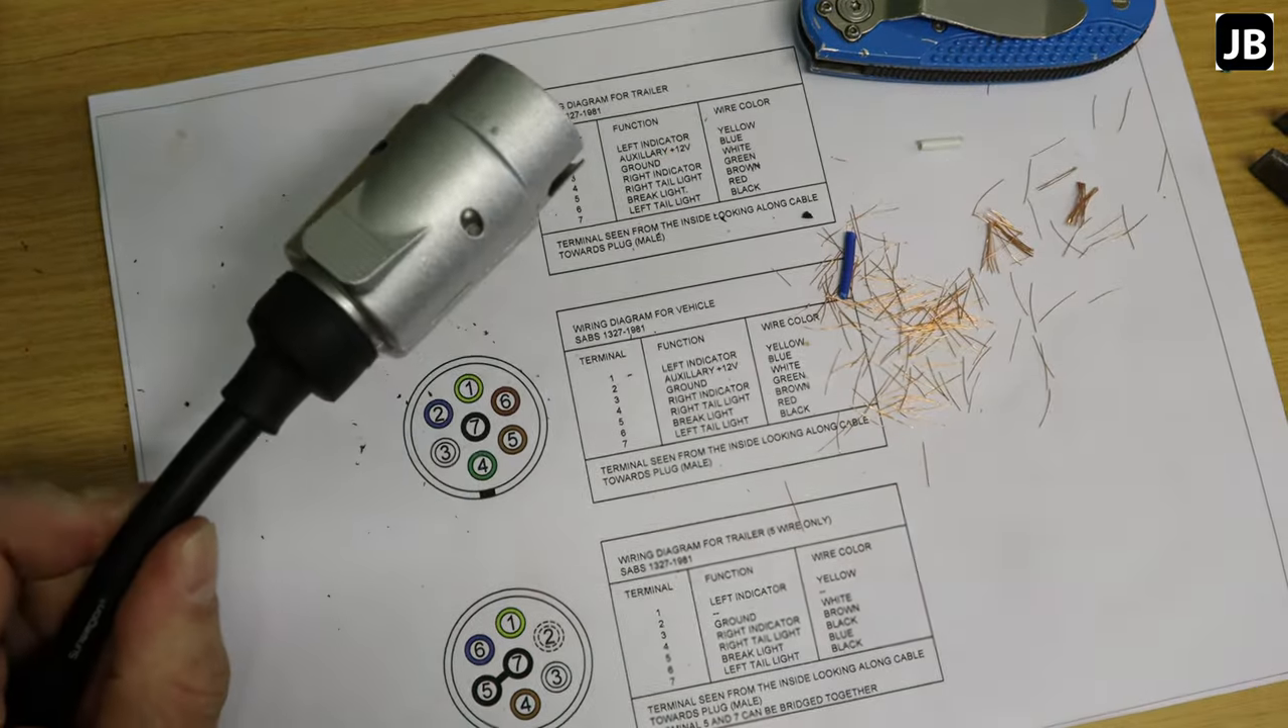We go and now just slide the dust cap on gentlemen and there we have our plug fitted.